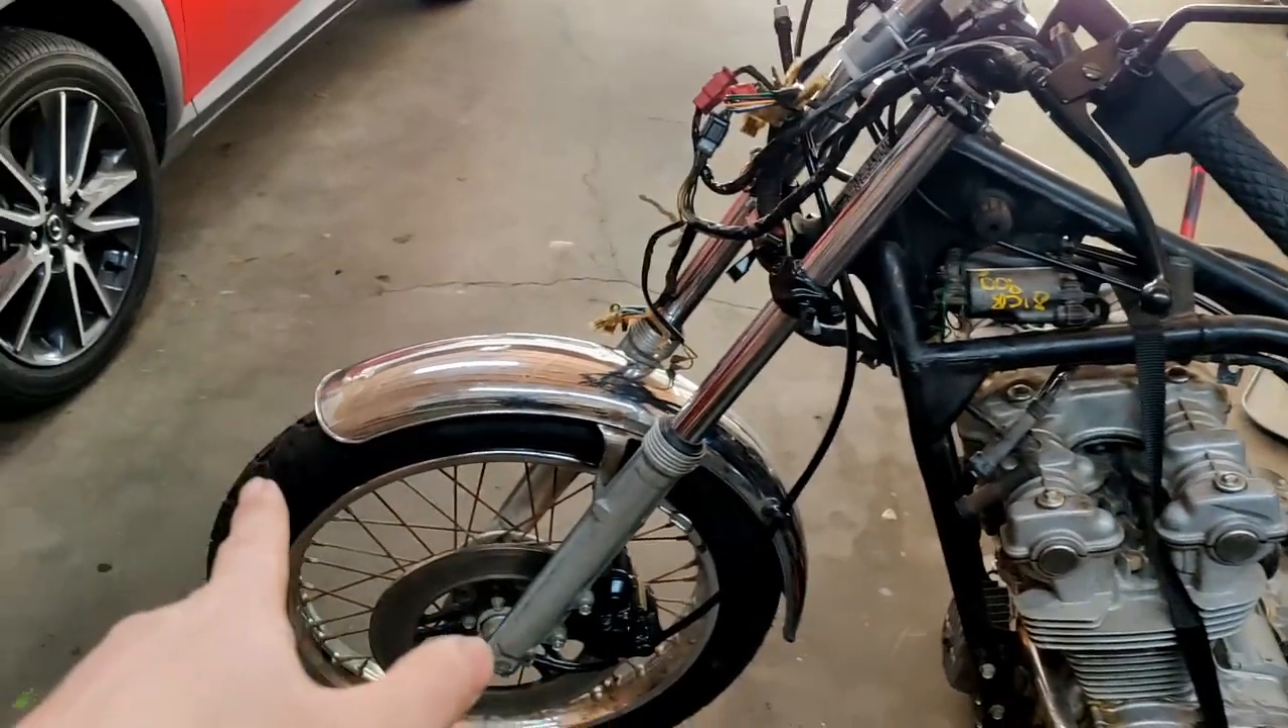As you can see on the front i've already reattached the front fender.